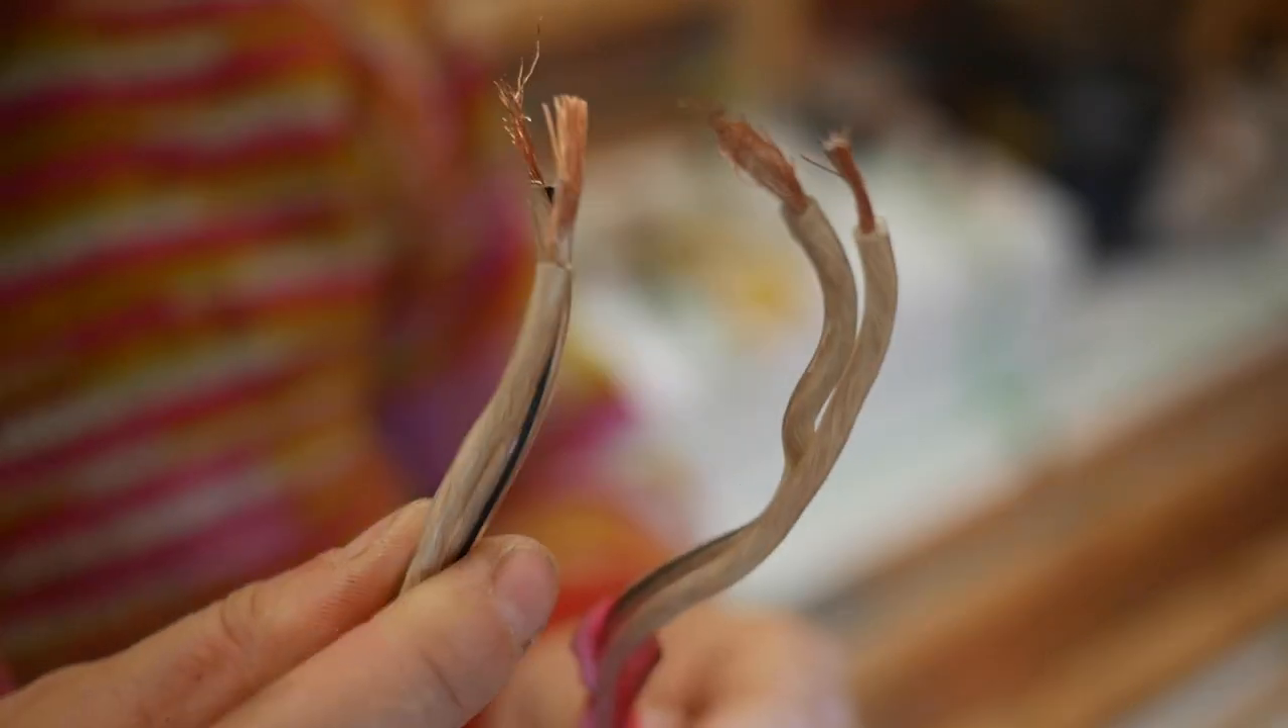Four wires ready to be connected.